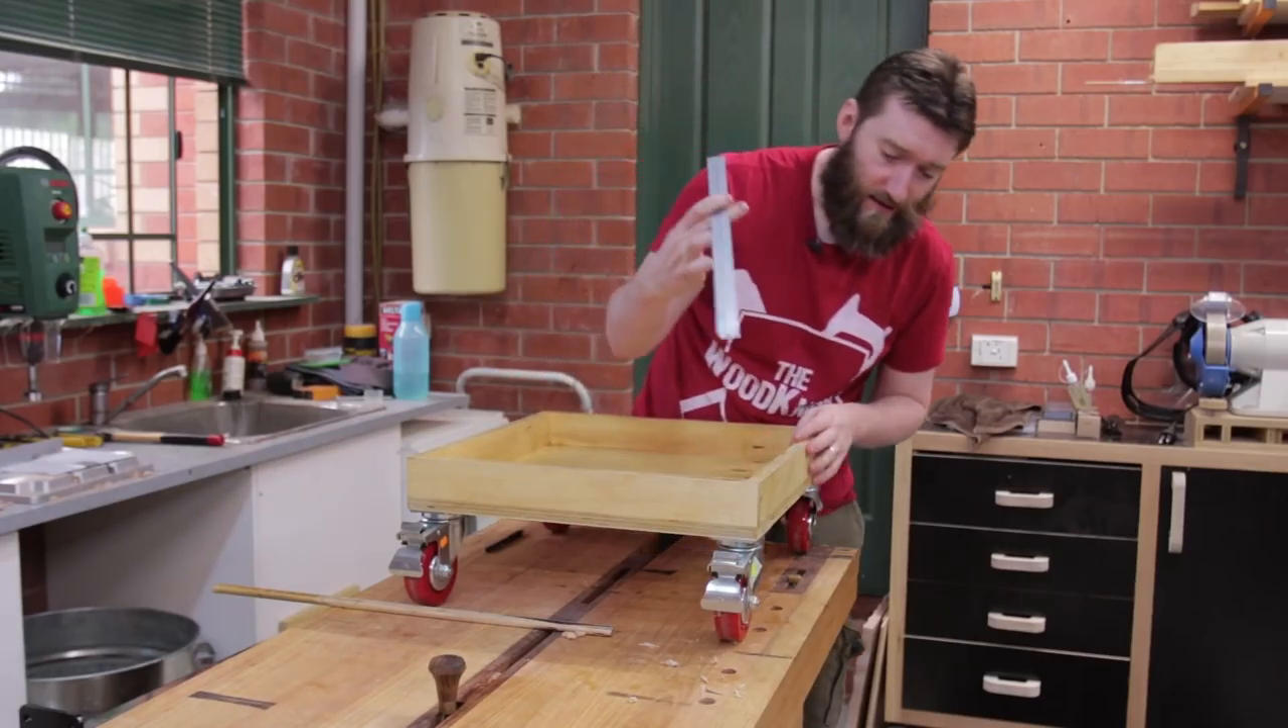I've got three coats of polyurethane on the base frame and I attached some casters.